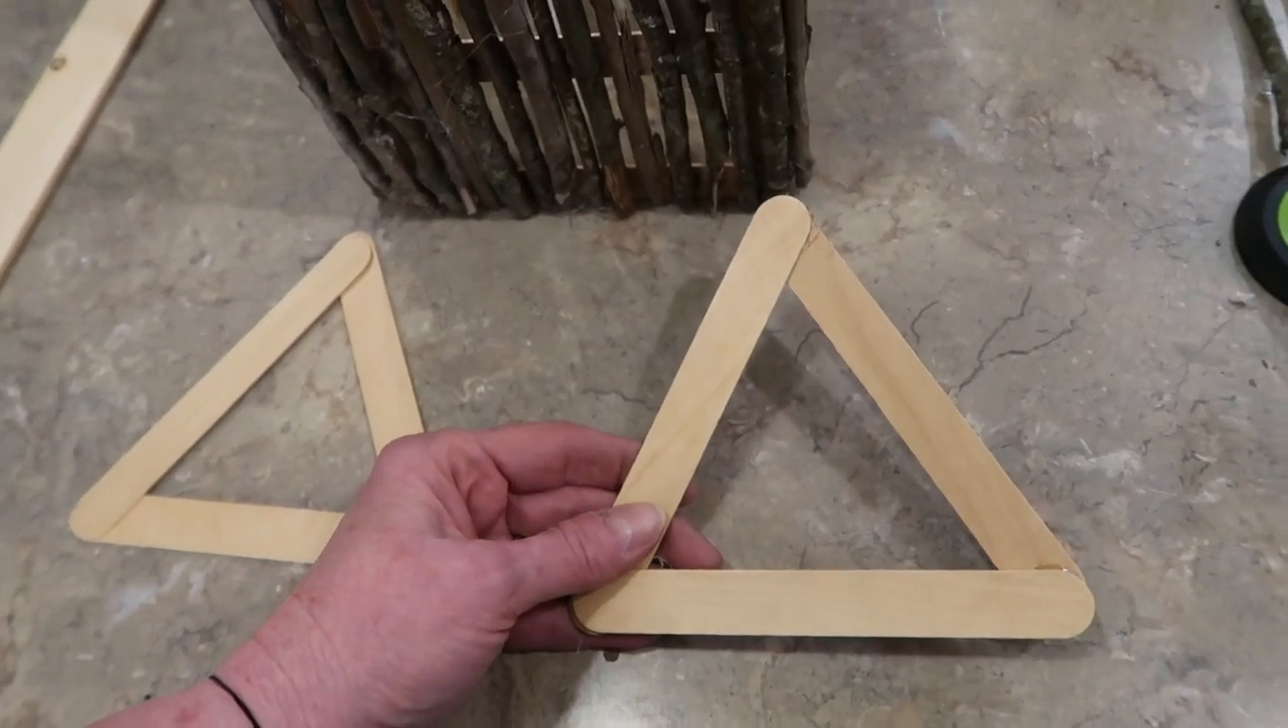All right the next thing I did is I took three sticks and glued them into a triangle that is going to be my little roof trusses.